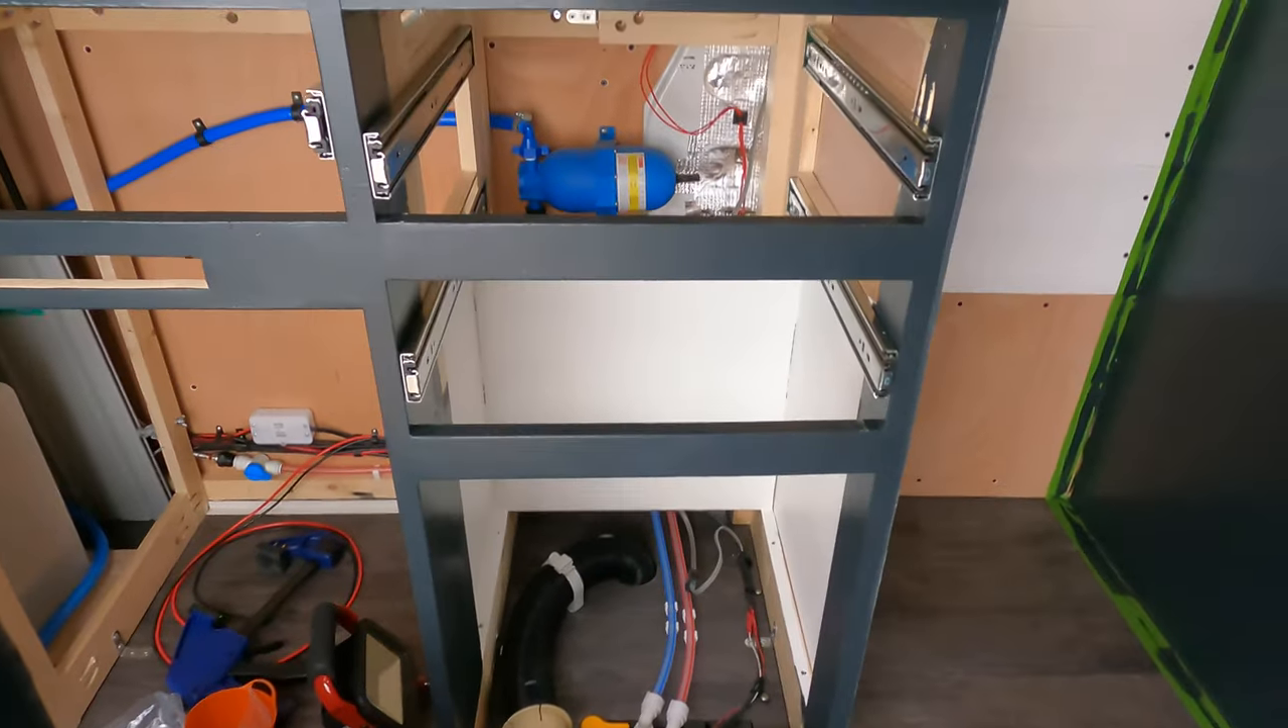We've got runners installed here for all the drawers.